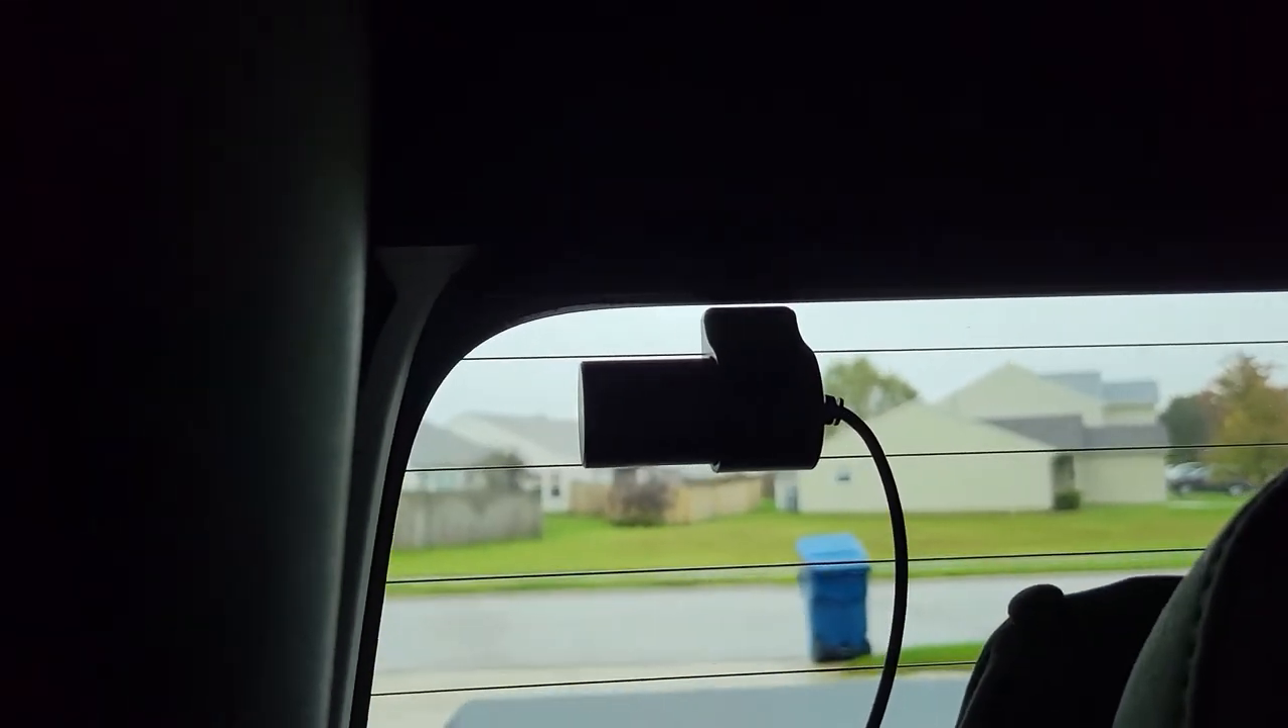I haven't zip tied the cable to this camera up yet but that is the rear view camera and I just mounted it up in the corner there.